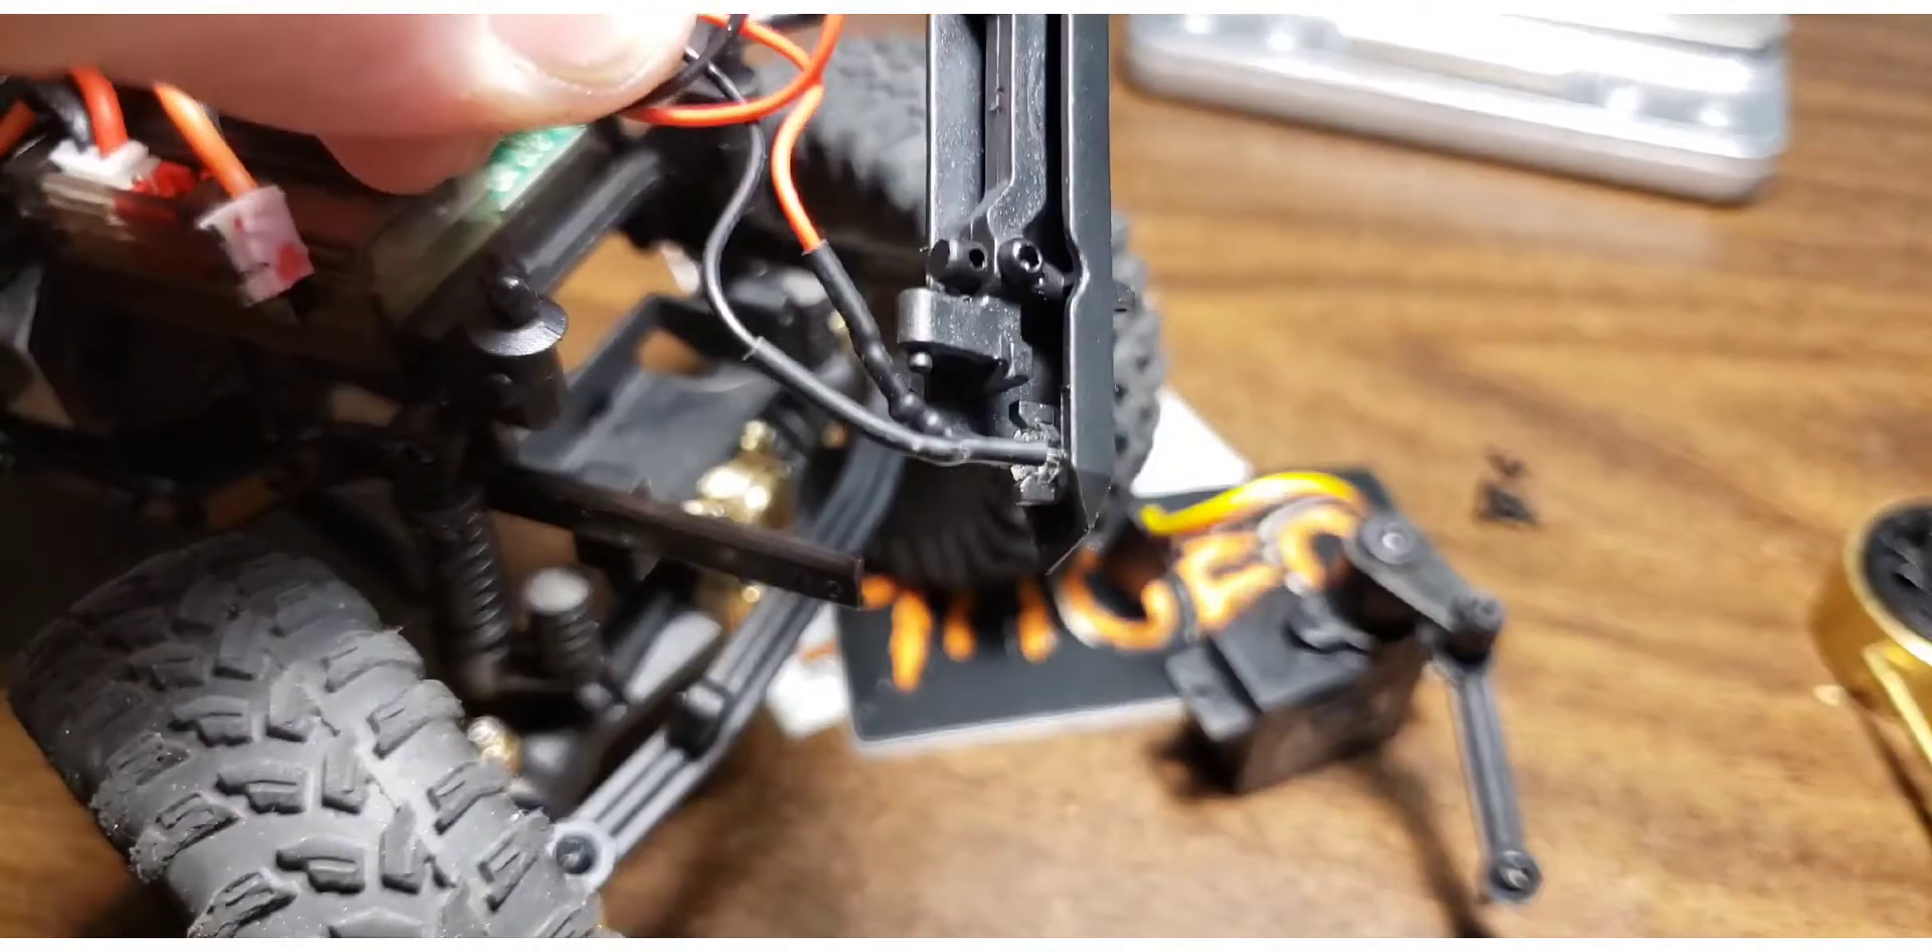I've also taken the servo out.